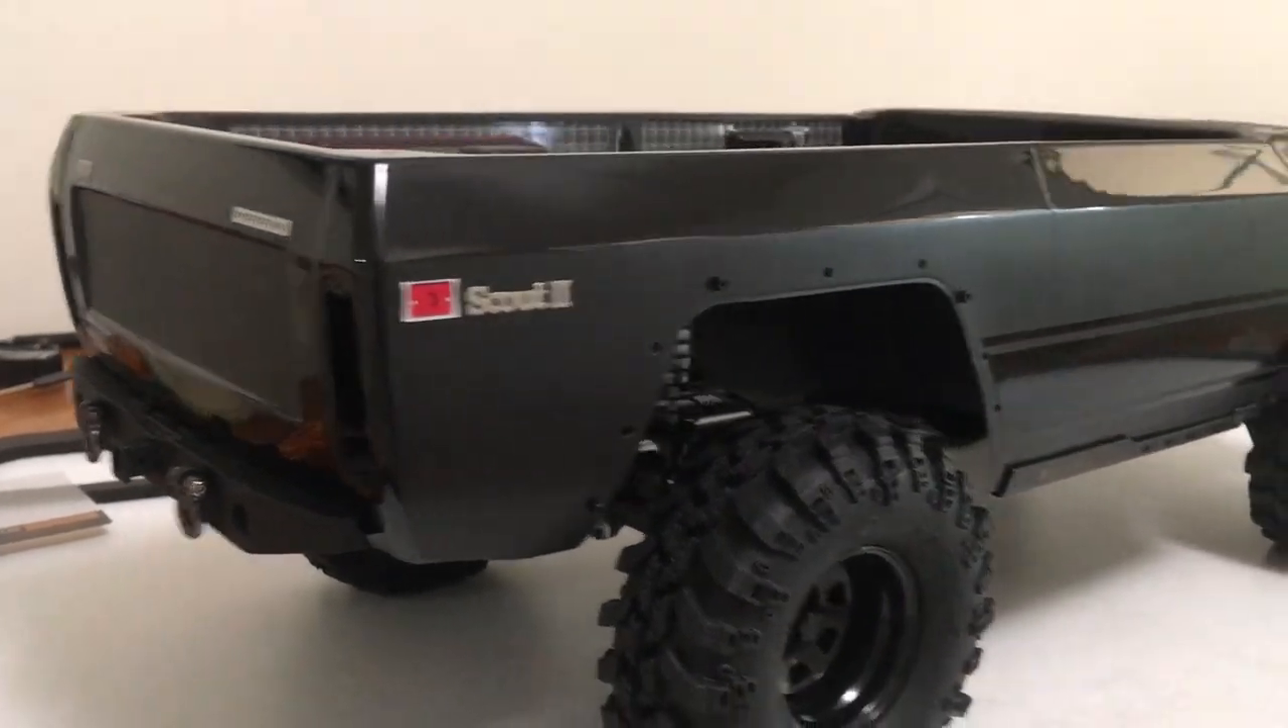Um i guess you saw the paint work but i started to get some of these metal emblems on and they're looking really sweet.